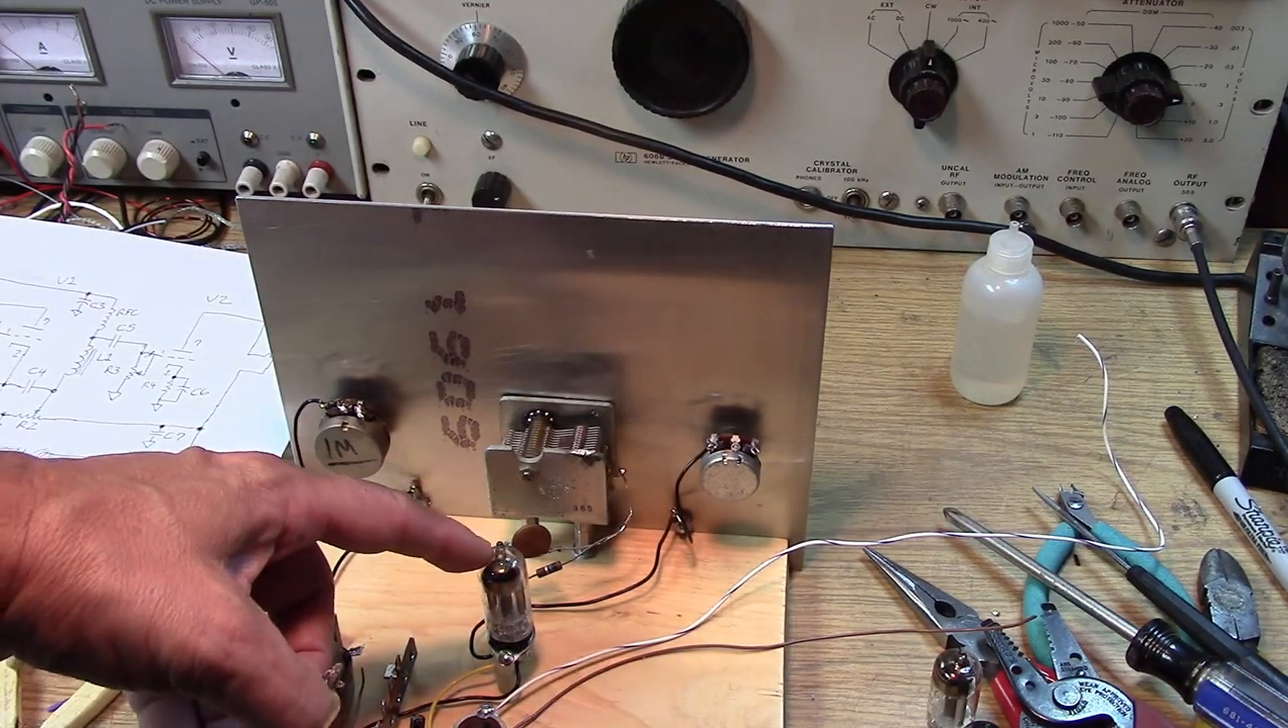So I got one 12AV6 installed. I need another one.